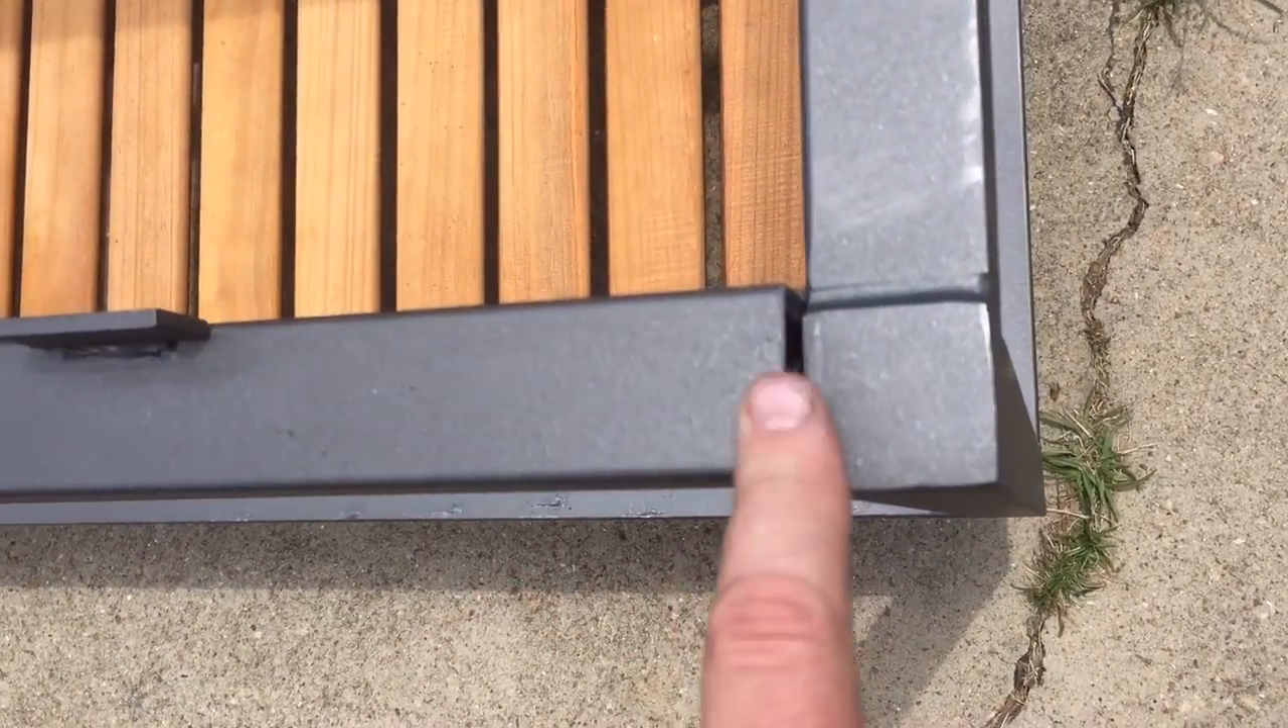This crossbar is supposed to fit in here and here. And it fits real, real tight. We had to pull this apart a little bit to put that on there. And you can see it's still sticking up.